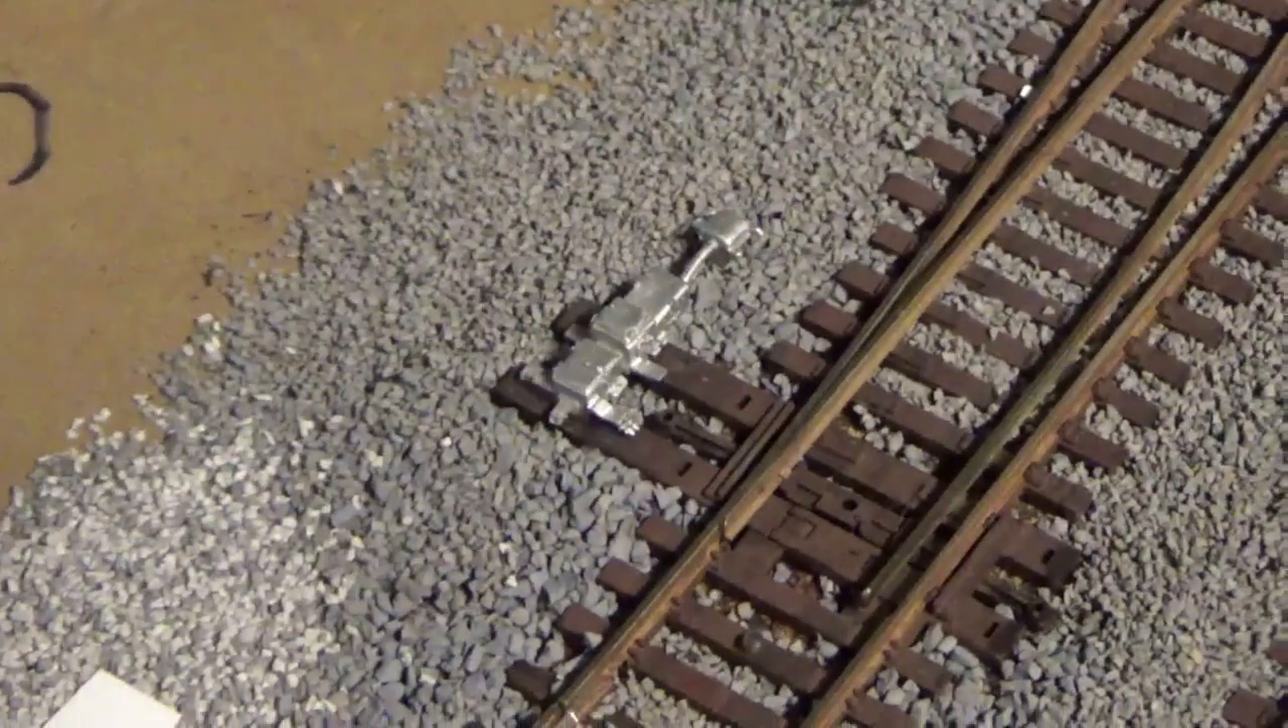I've also put in one of my first switch motors for the motor switch here.